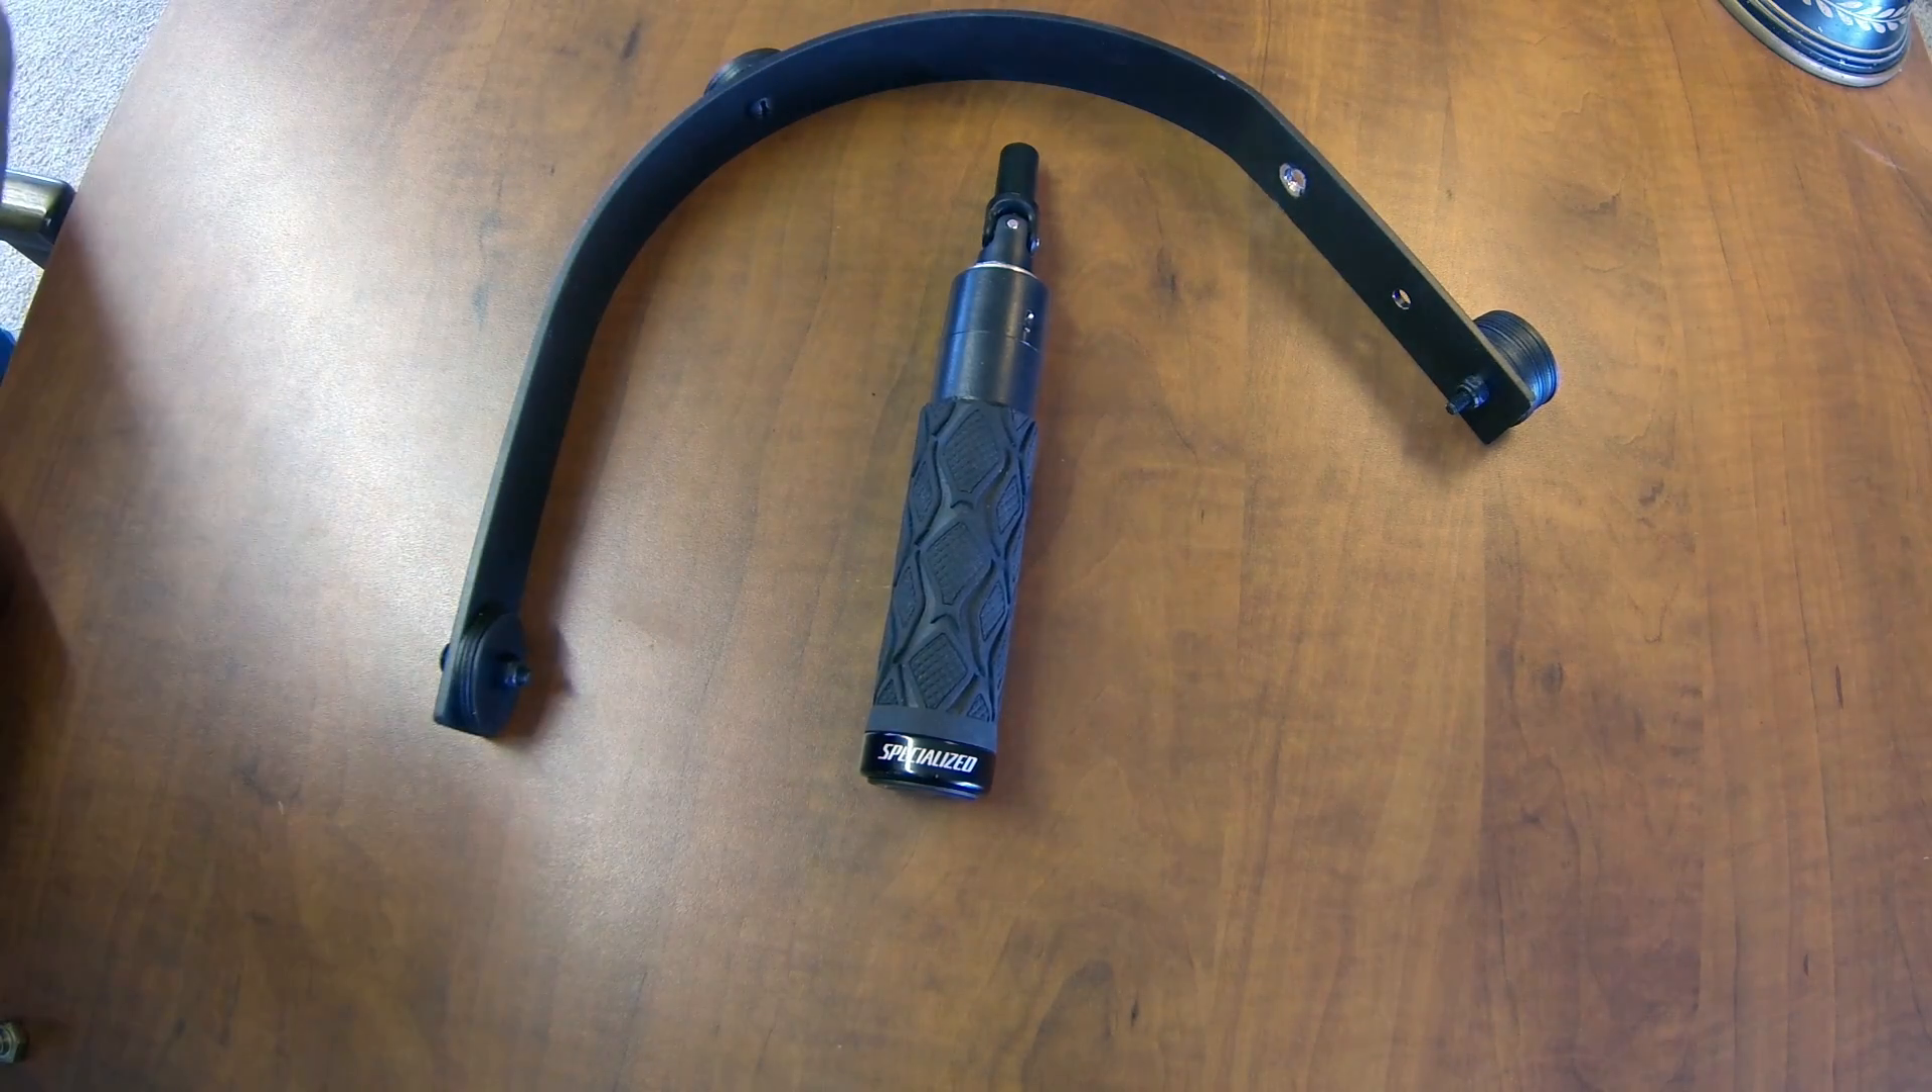So now that we've got the grip and joint assembled, we really need to attach that to the frame.